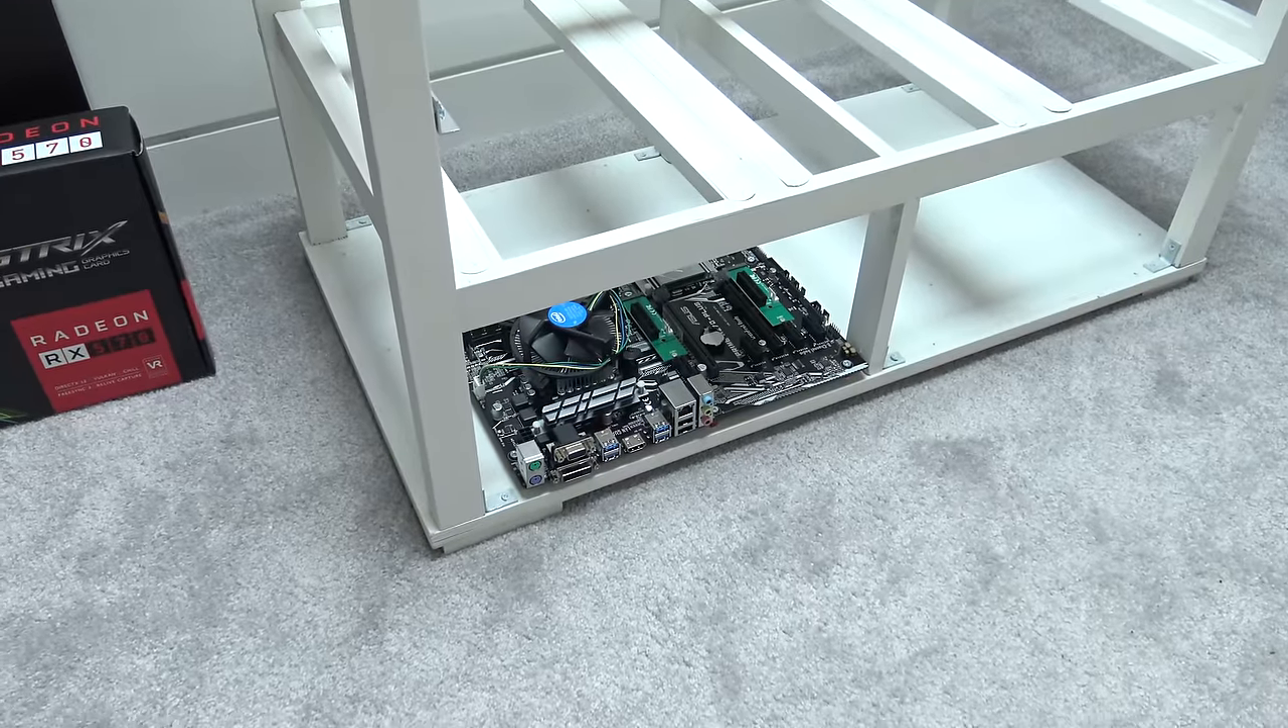Okay guys, so I've now mounted the motherboard to the base of the rack.